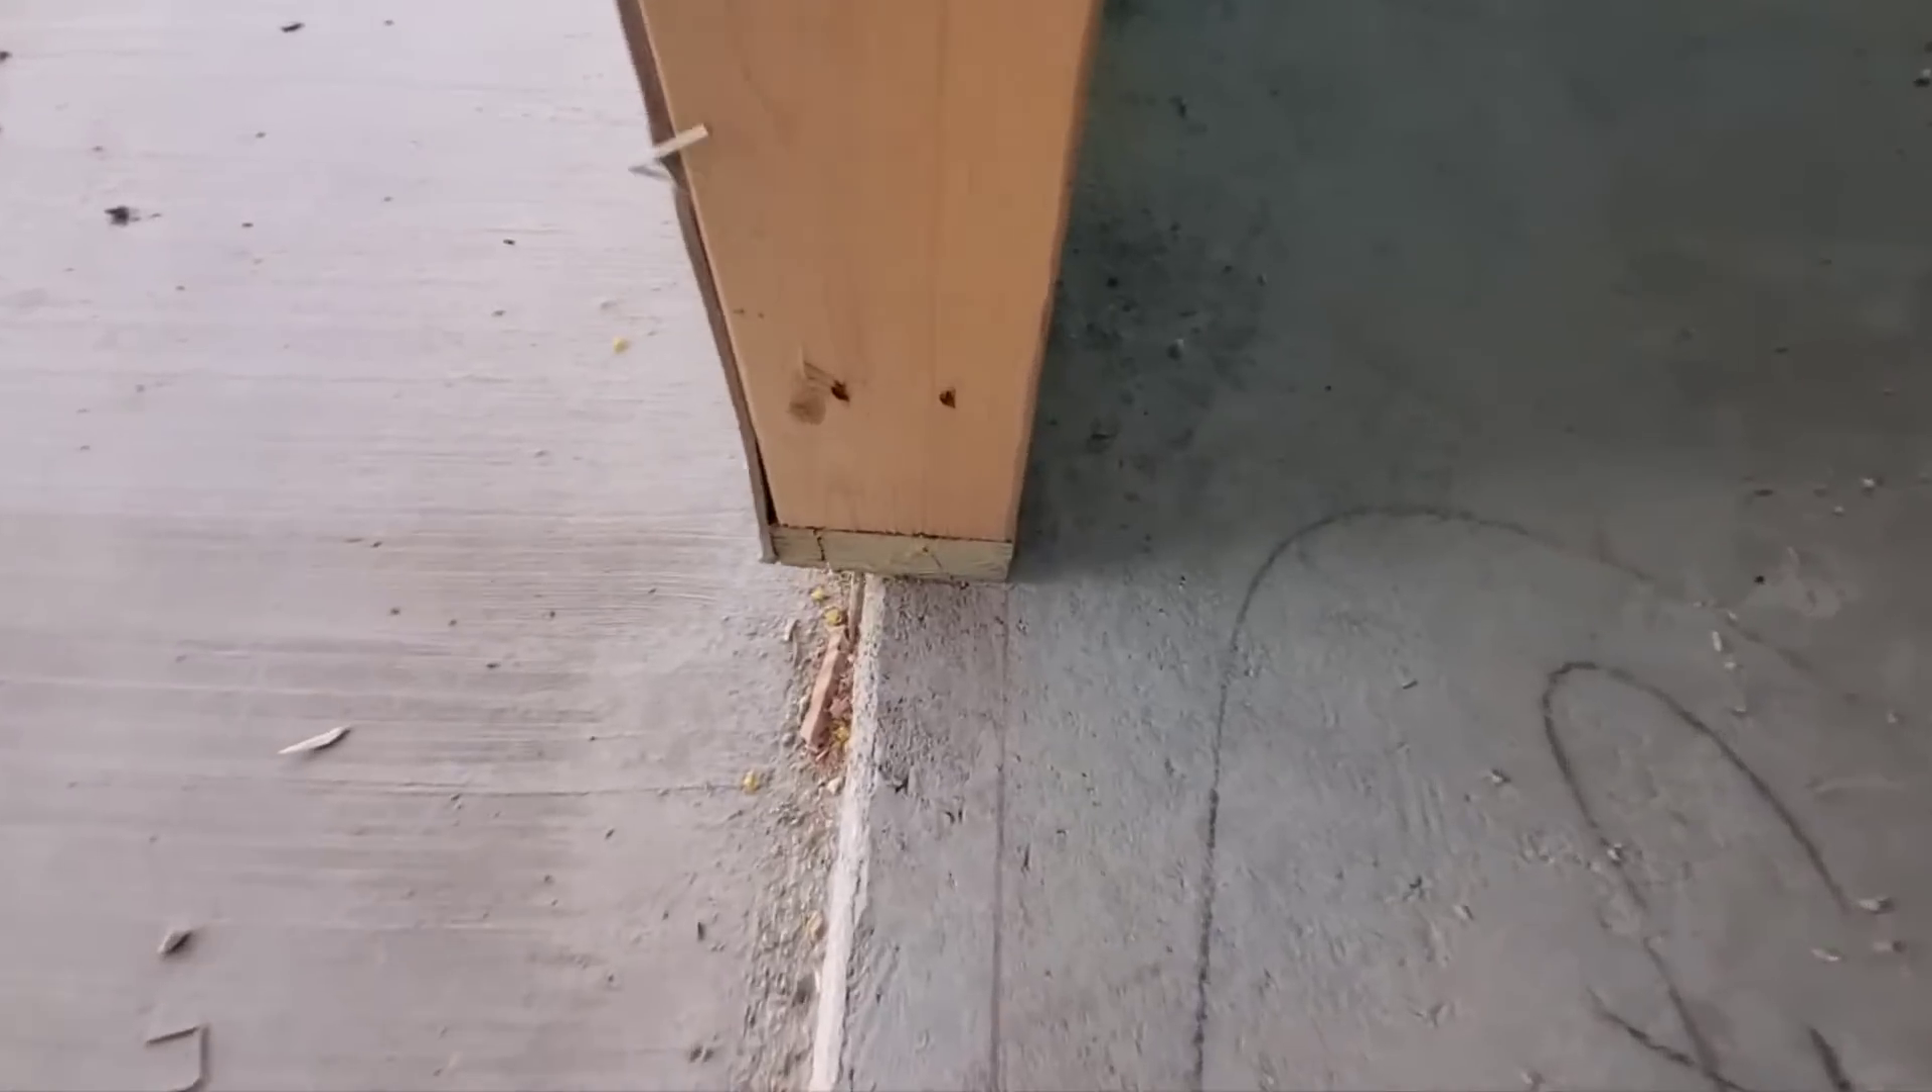Here's your wall just hanging out. Your exterior wall hanging off about an inch and three-eighths.